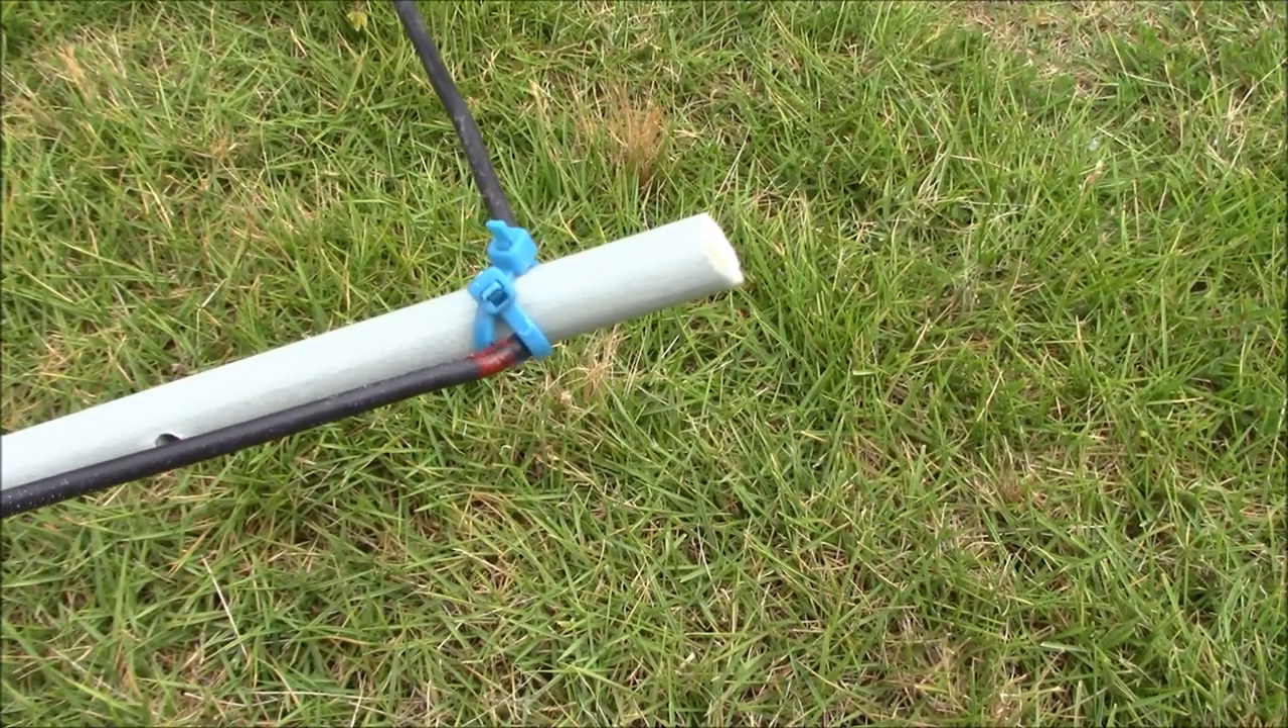I drilled holes and i run the wire through the fiberglass pole then i tie it down with a couple of wire ties and this keeps my measurement accurate all the time.